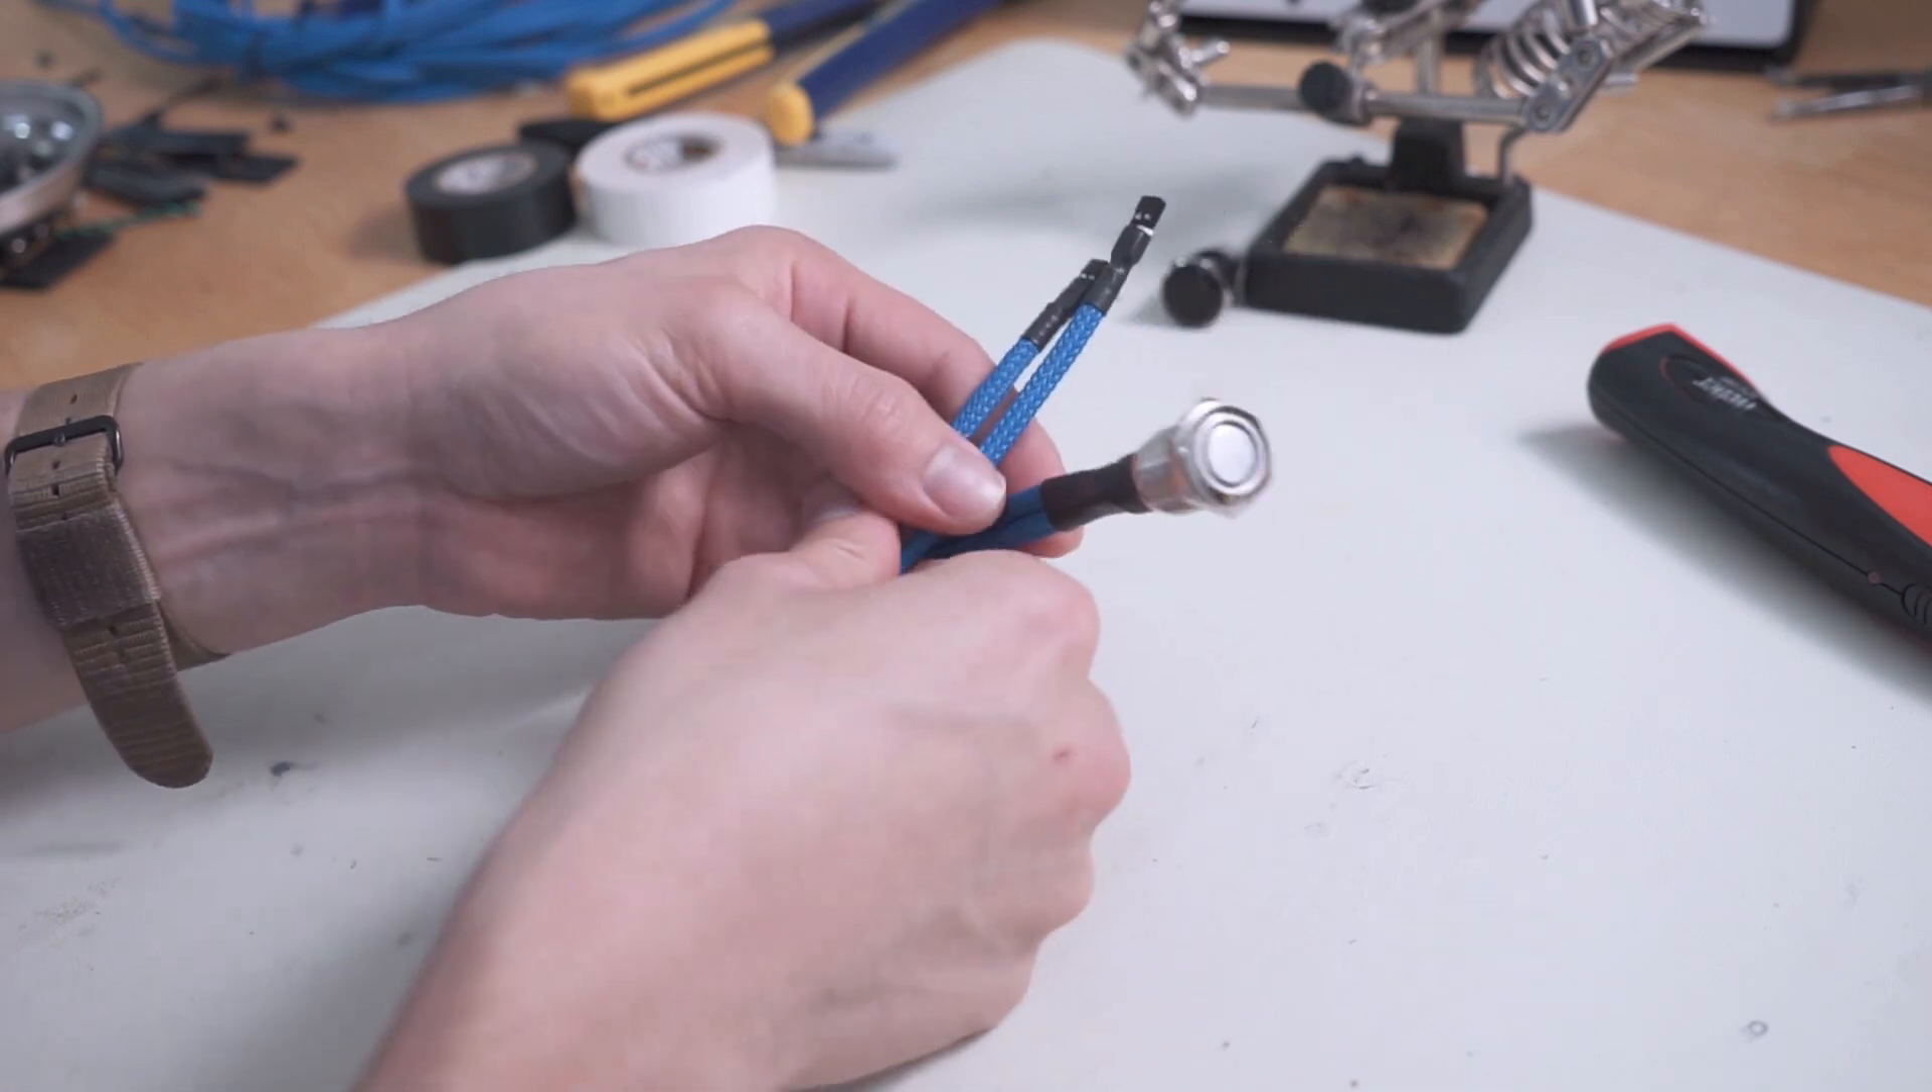And I have my perfectly heat shrunk and sleeved cable.